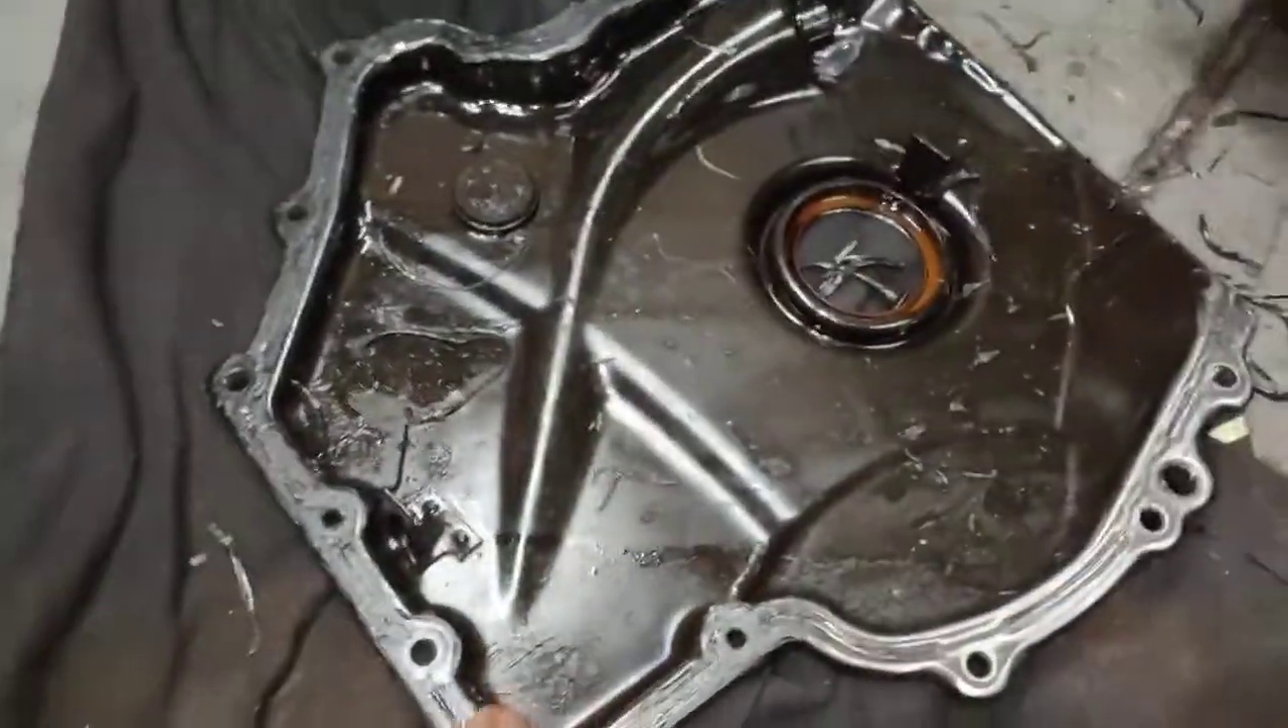I've removed the bottom cover here.